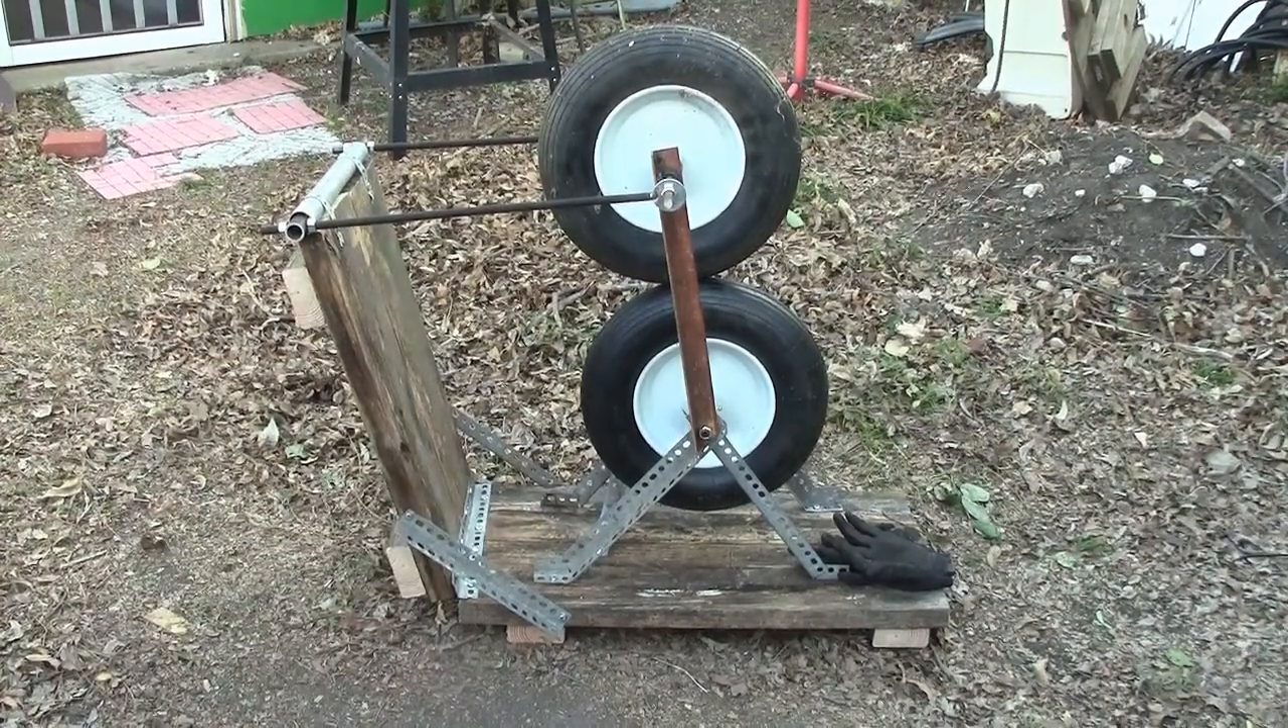Alrighty, I've got my pitching machine all put together. The only thing I'm lacking is I'm waiting on the motor to come in.